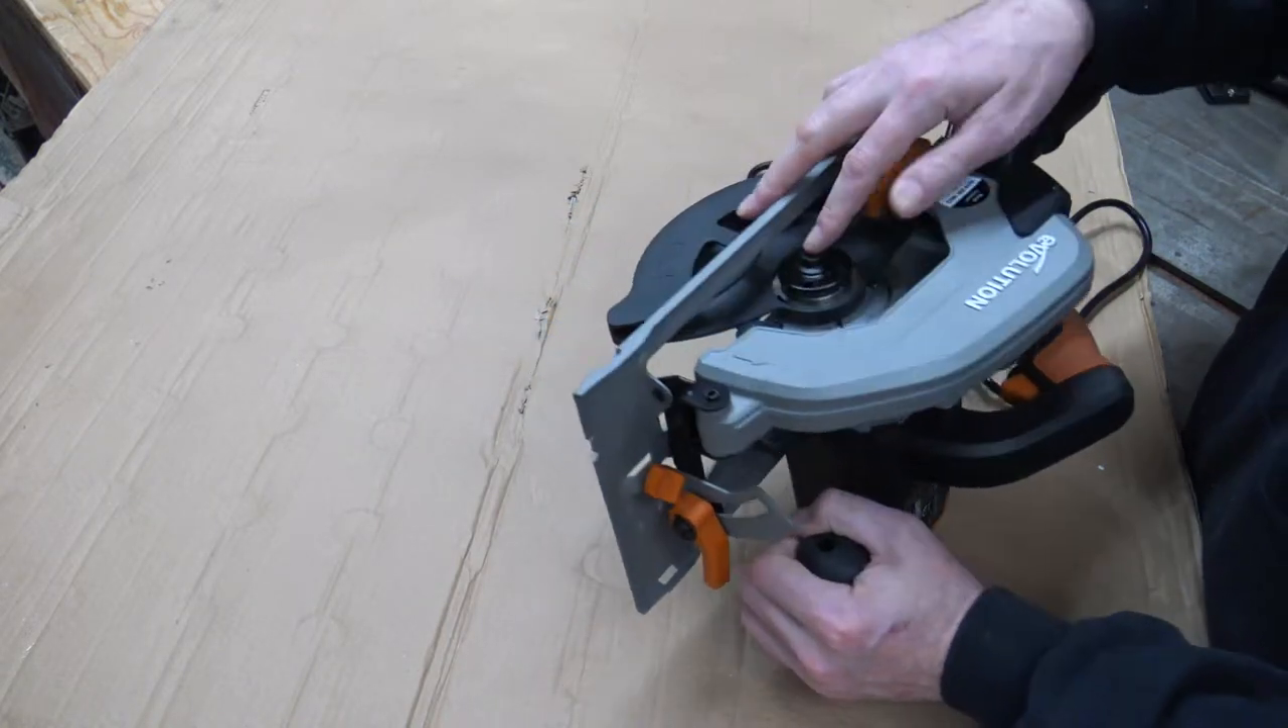I haven't installed the blade yet because I really haven't got around to using this yet.